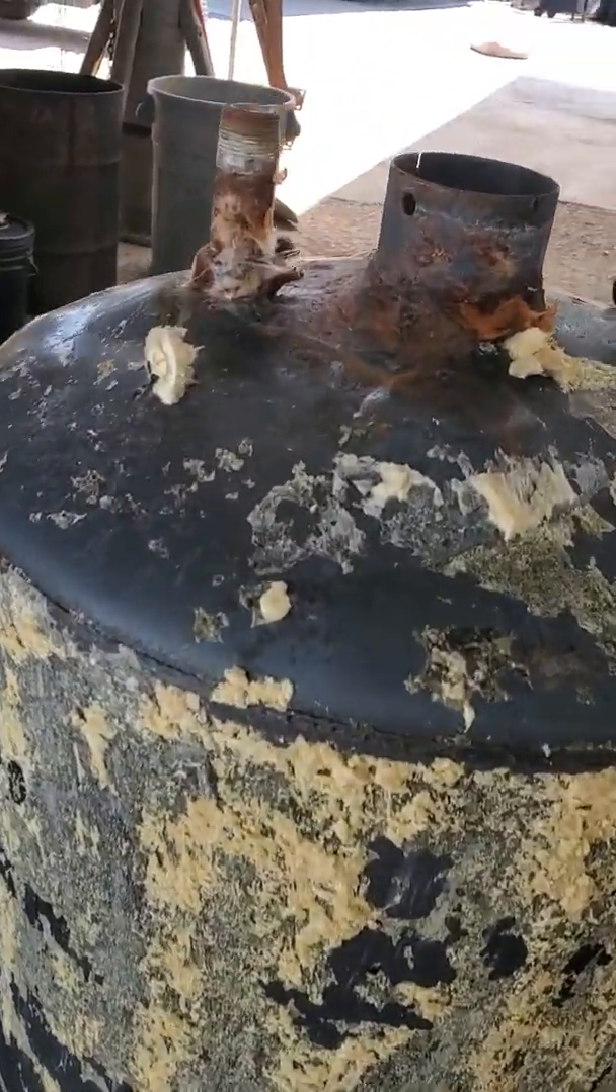It's a hot water tank it's been stripped down foams been pulled off.